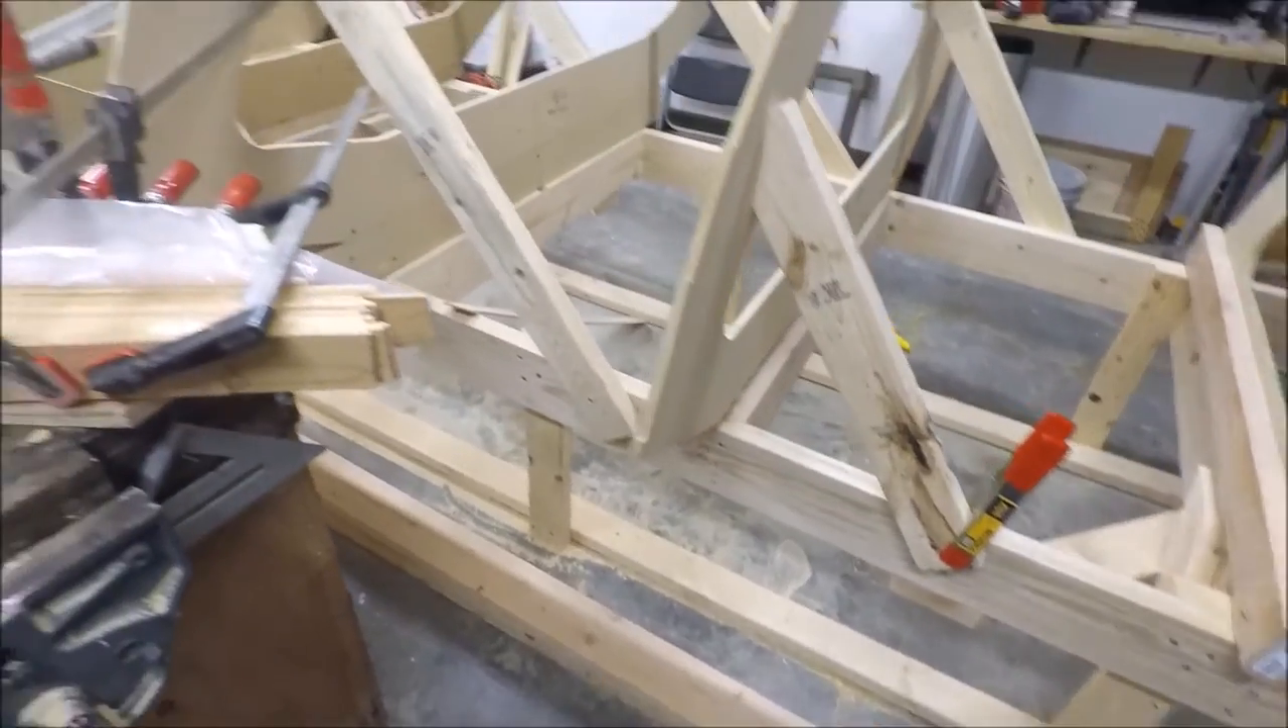First of all, we built this frame for the boat.